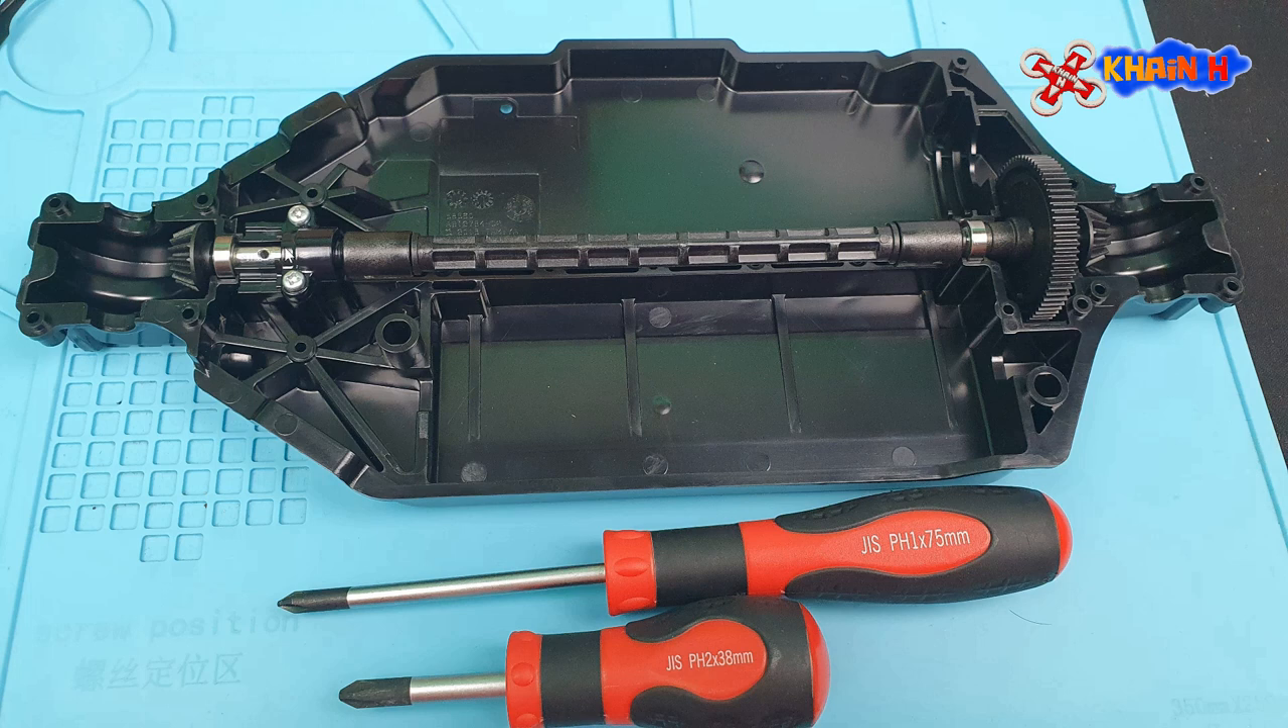Donc voilà, le bras central est fixé. fixé et placé.